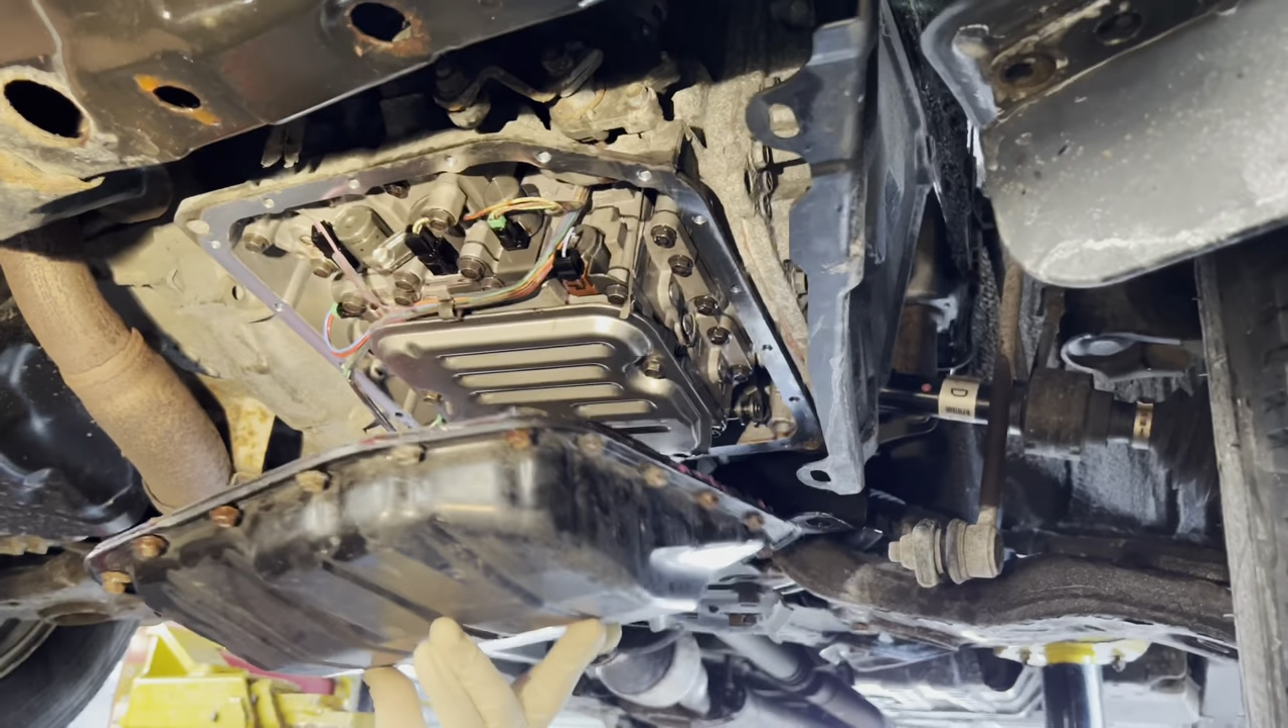So we got our filter up in place.